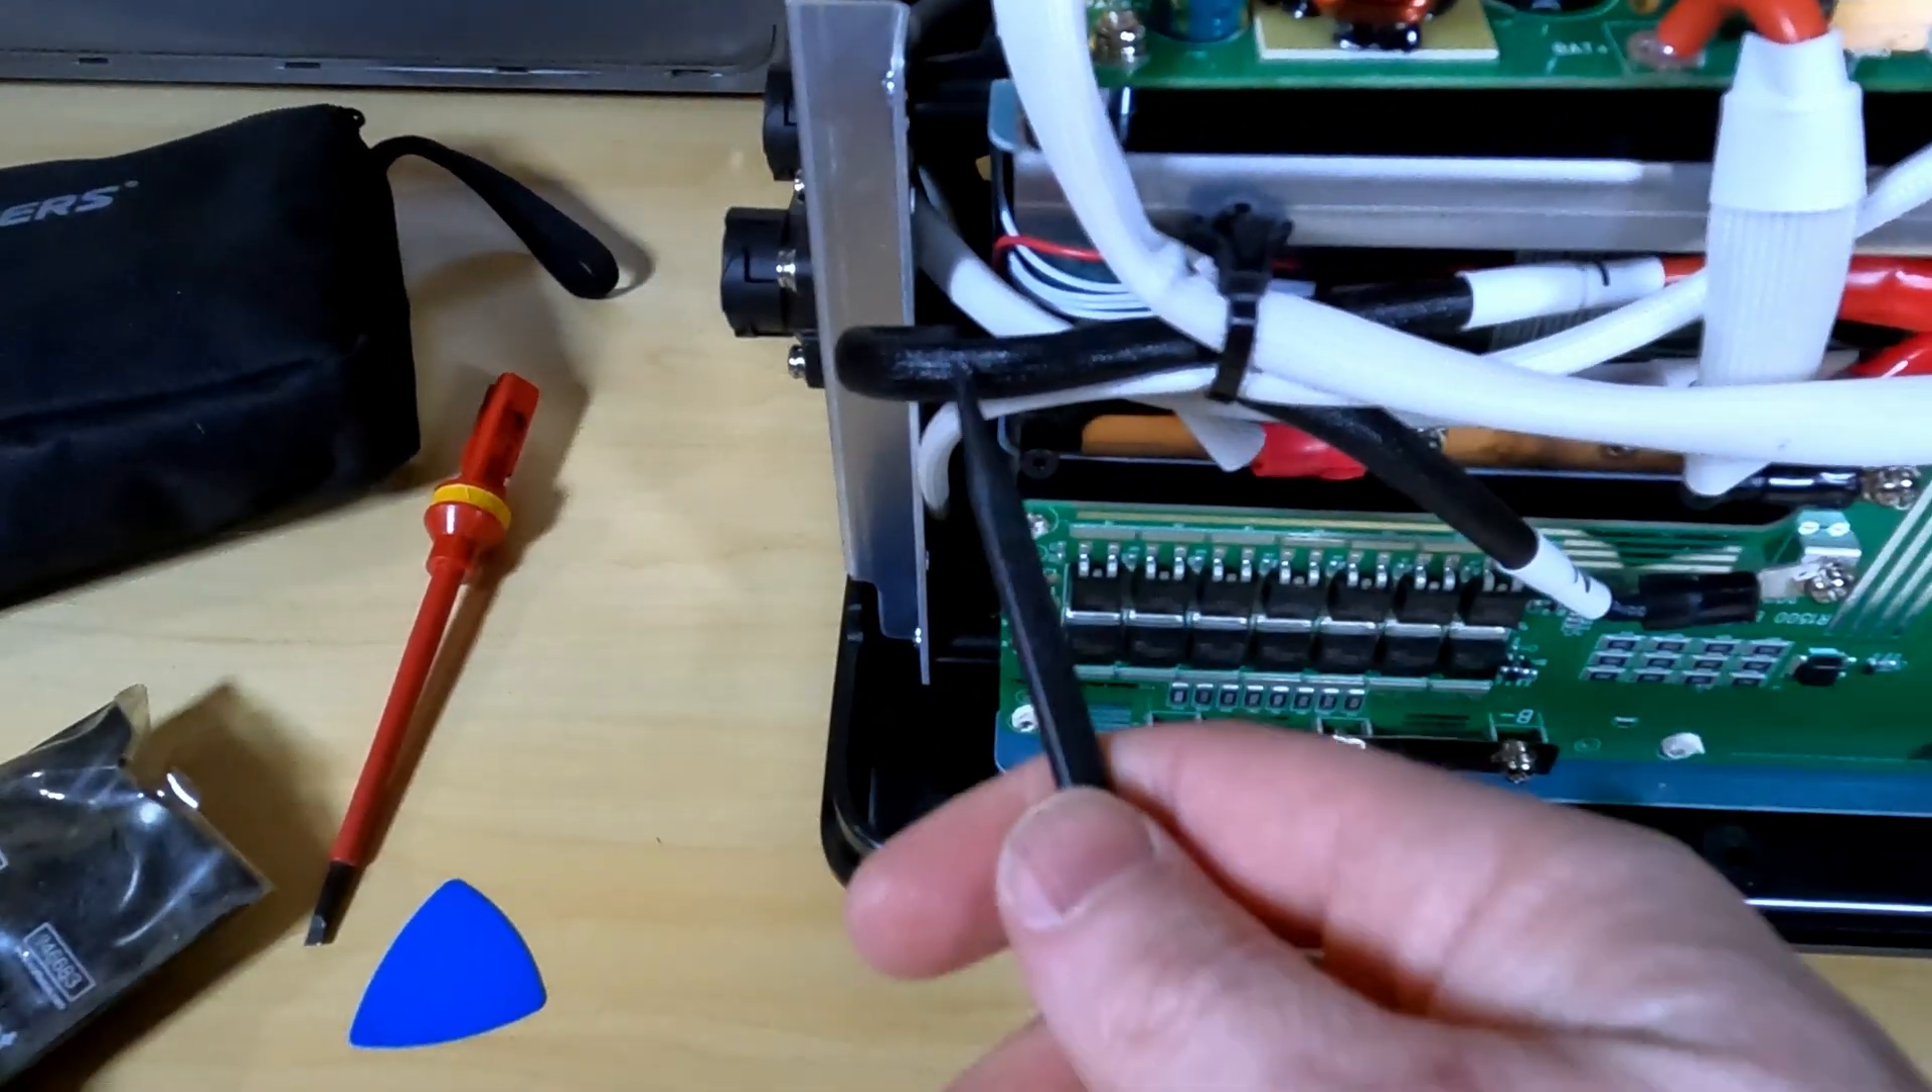Everything is zip tied and bundled in this protective cable wrap.